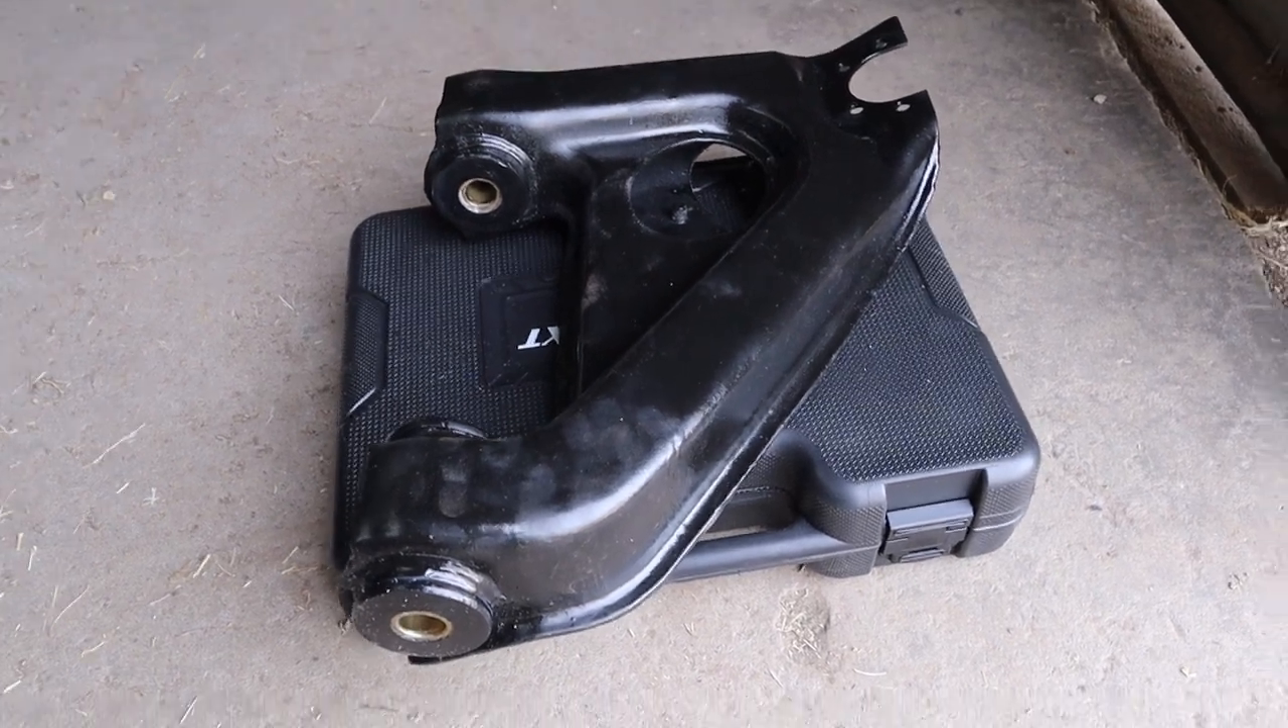We got the bushings all in place.